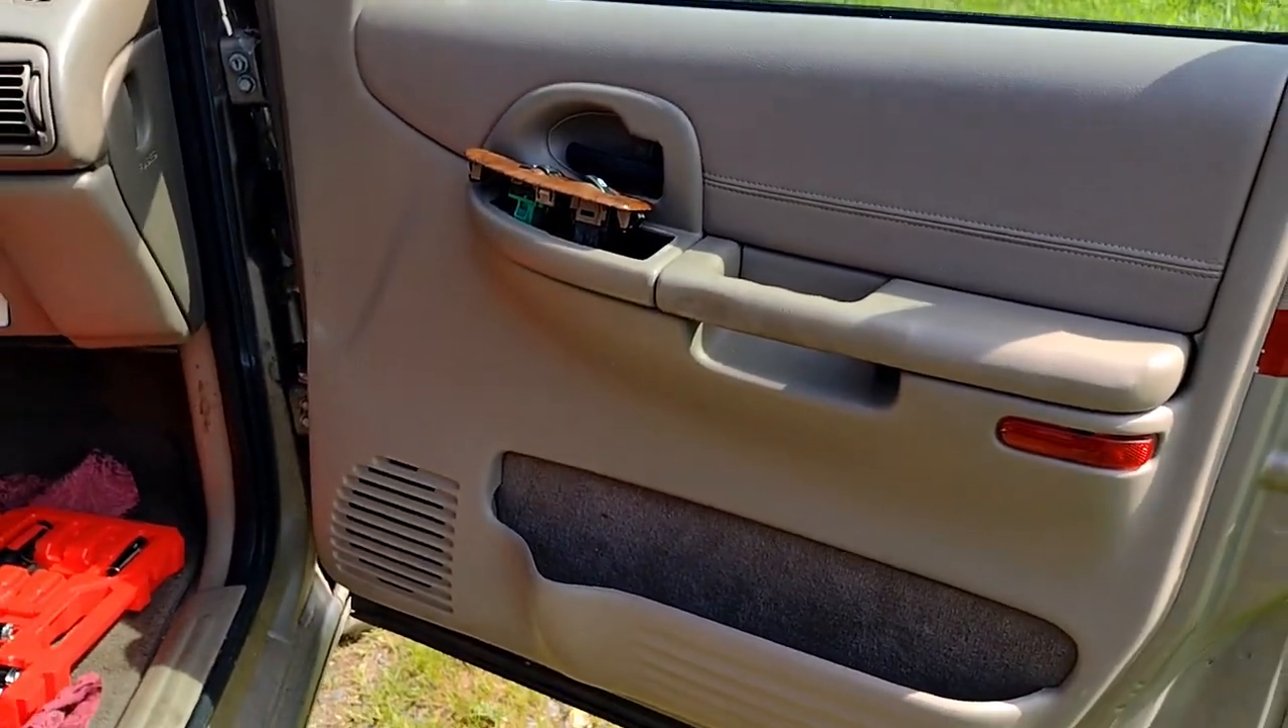So the door panel's back on.